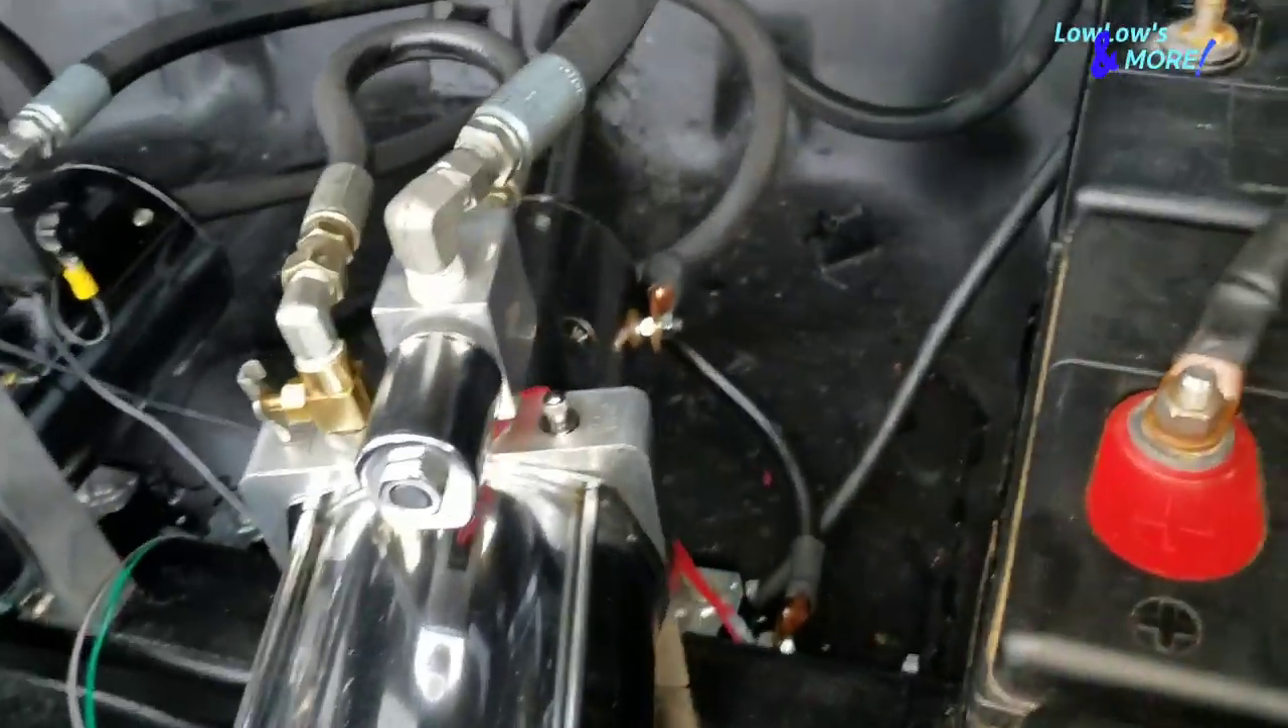So i still need to tuck these wires but overall what do you guys think.